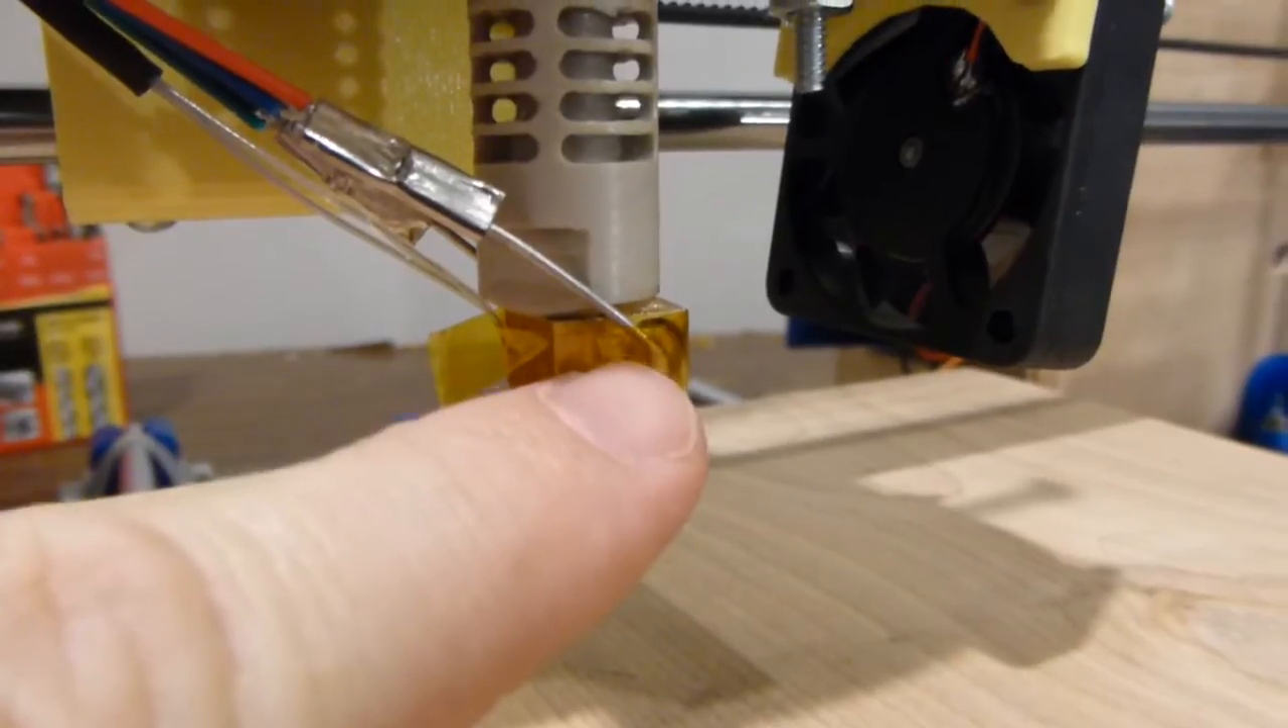I've got the fan mounted here the heater resistor here.